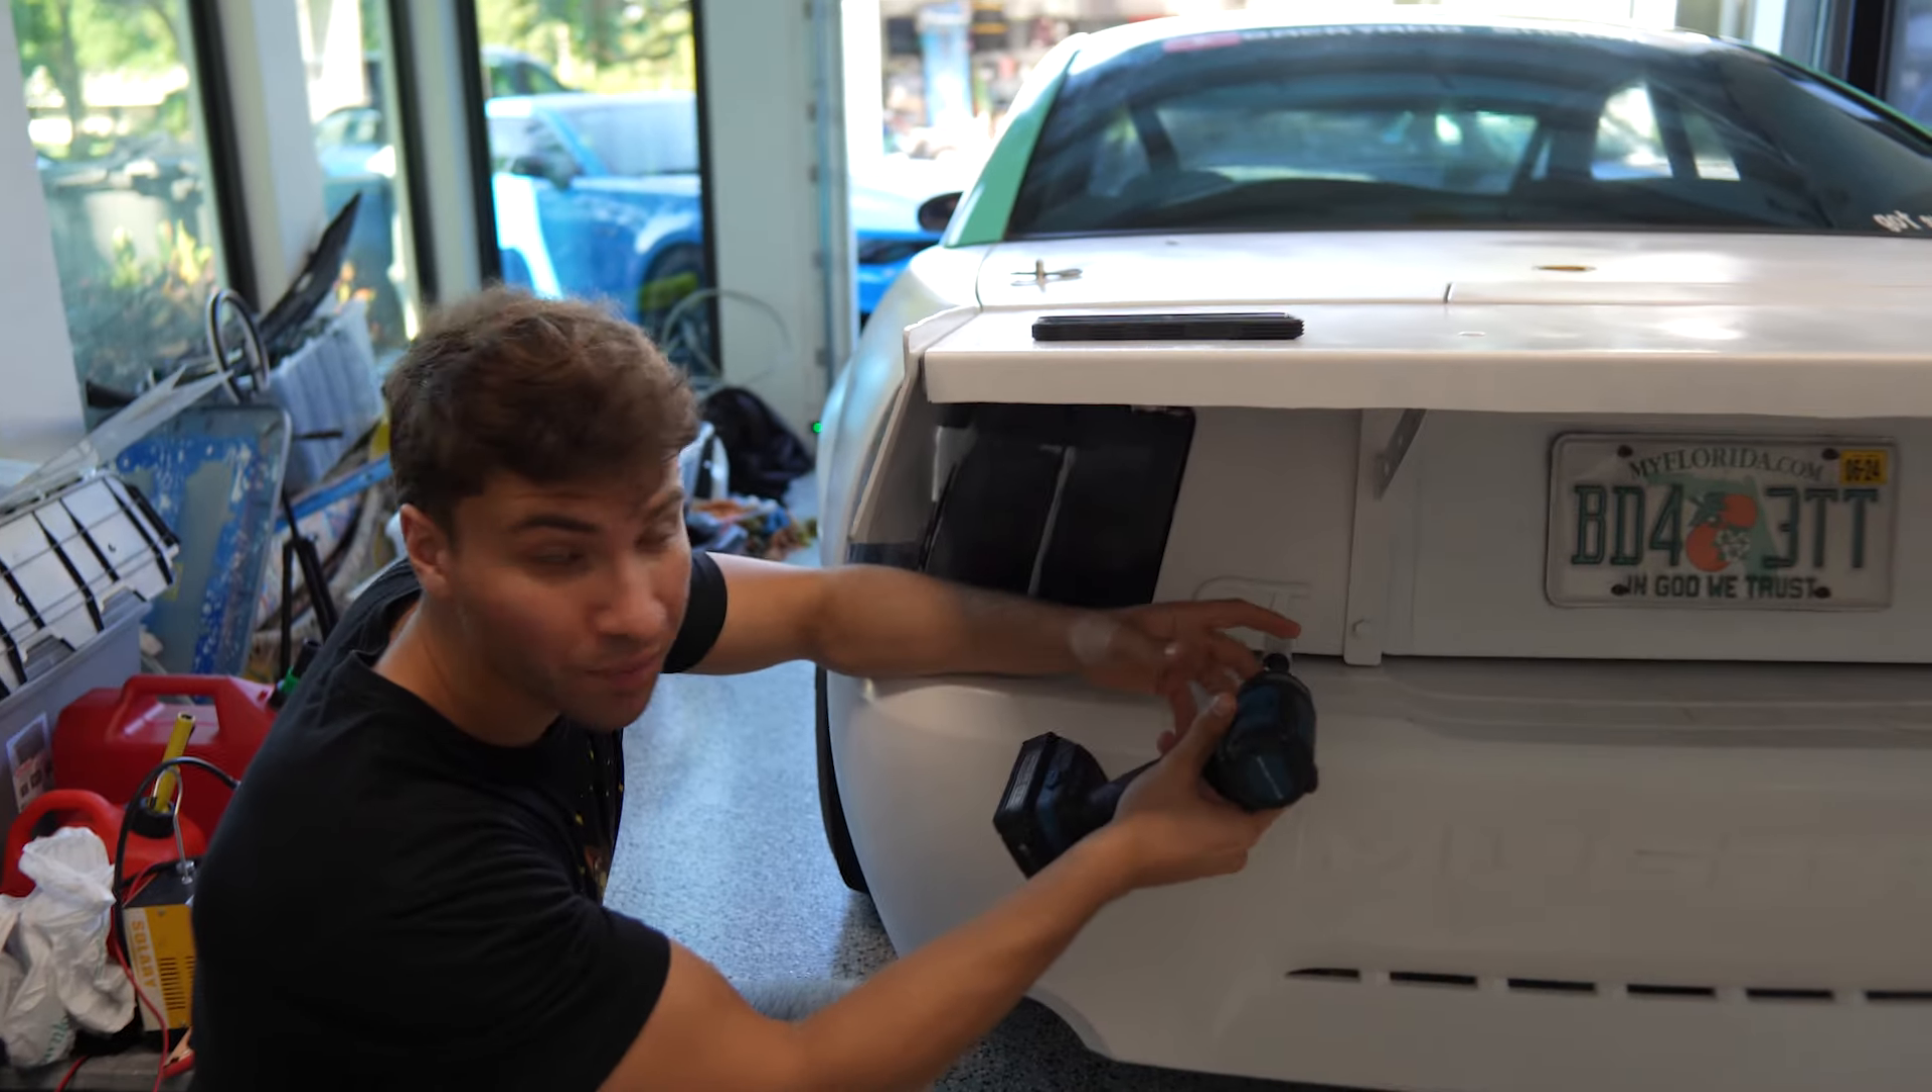But we do need to remove this drag wing because you can see it's blocking the path at the taillight.